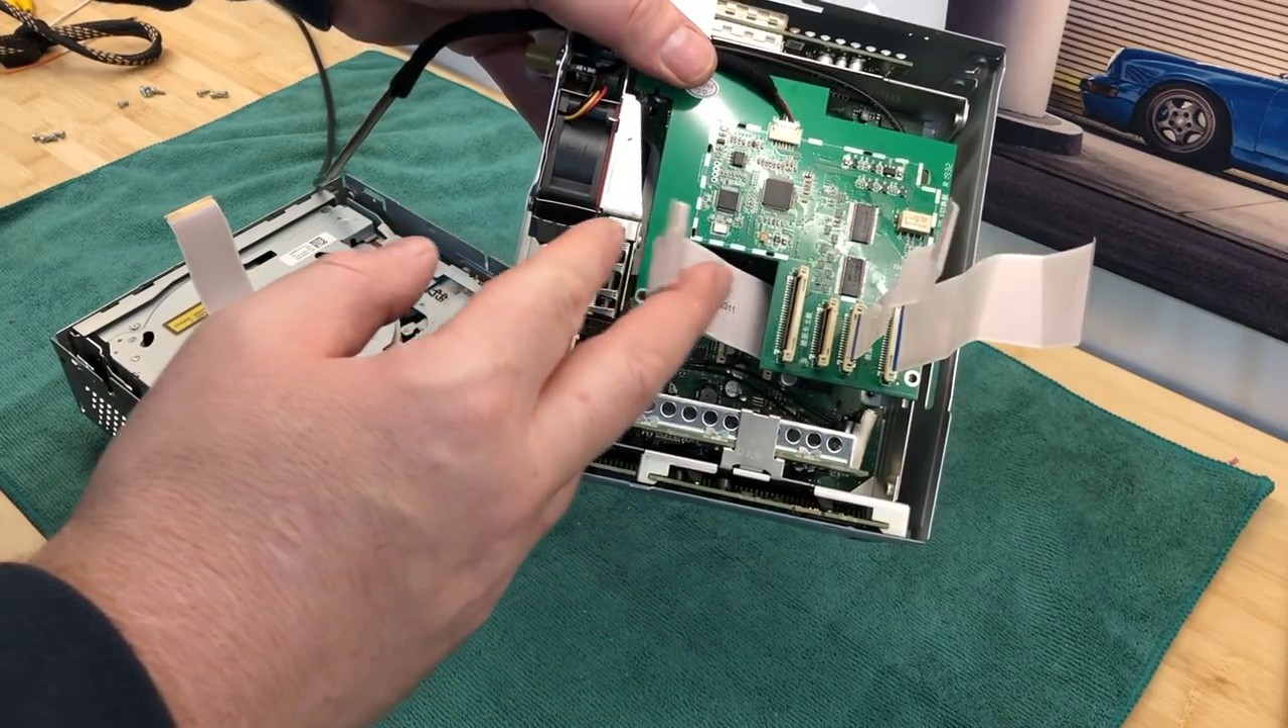Now I've got to put the cables in.